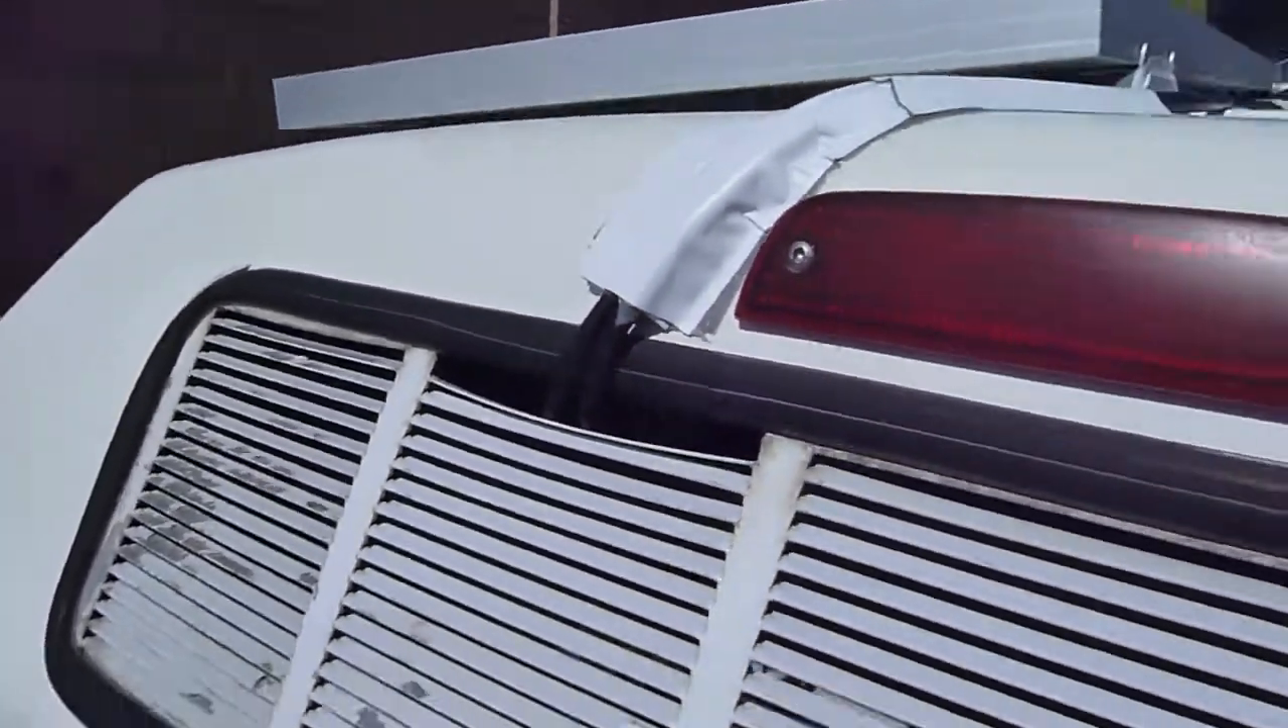Alright, as part of the last touches, I just taped up these cables with some more Eterna Bond.